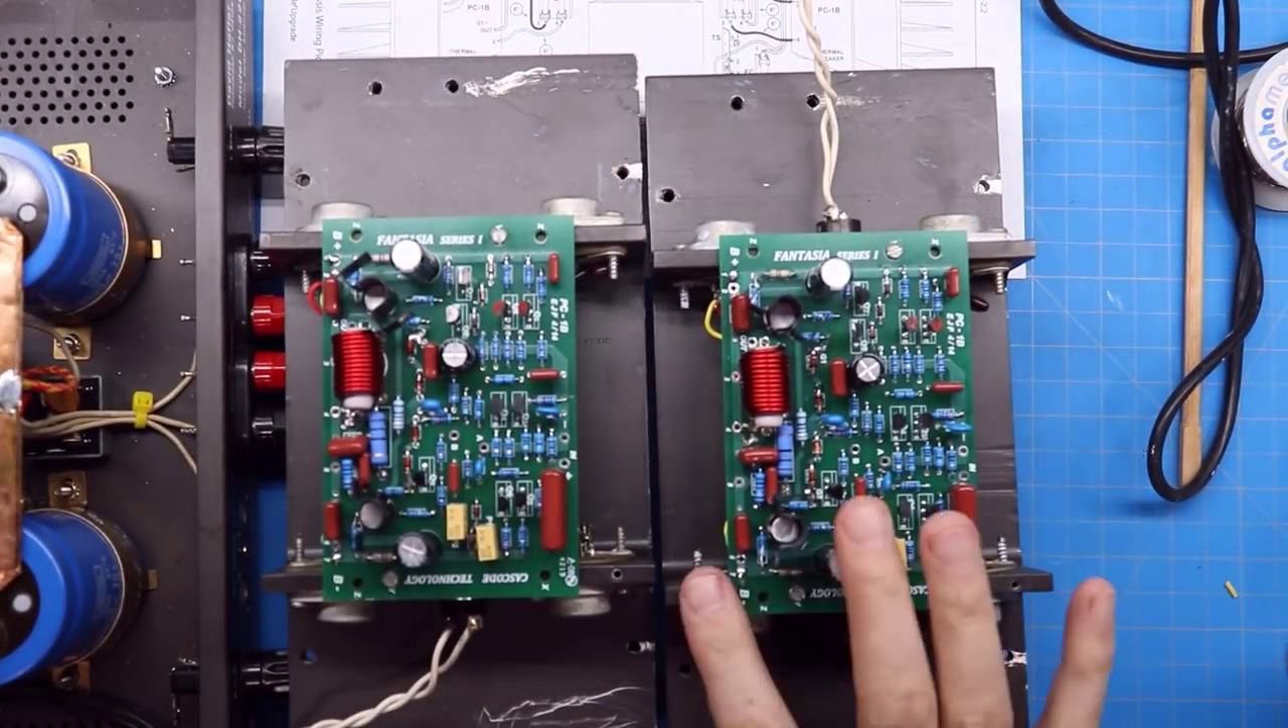We've got both boards mounted now back on their uh heat sinks here all the wires here routed properly.